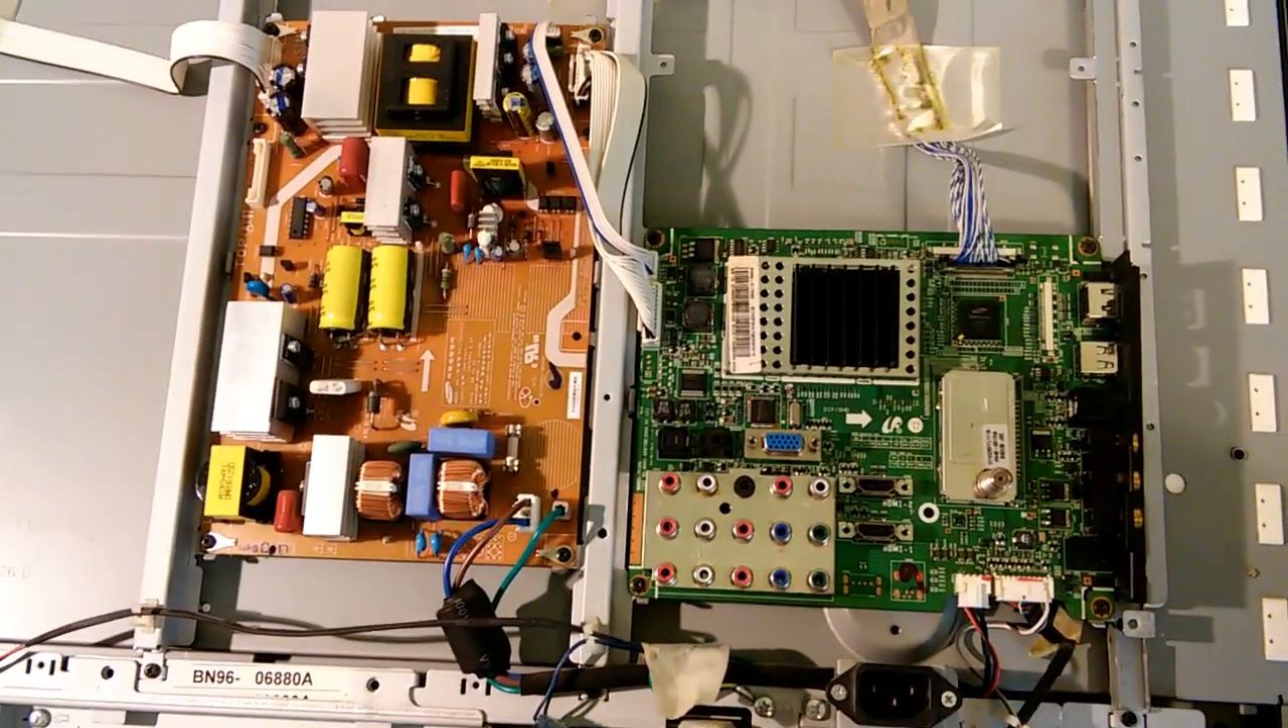We'll put it back together again and test it. Okay, we have put the main board back in.